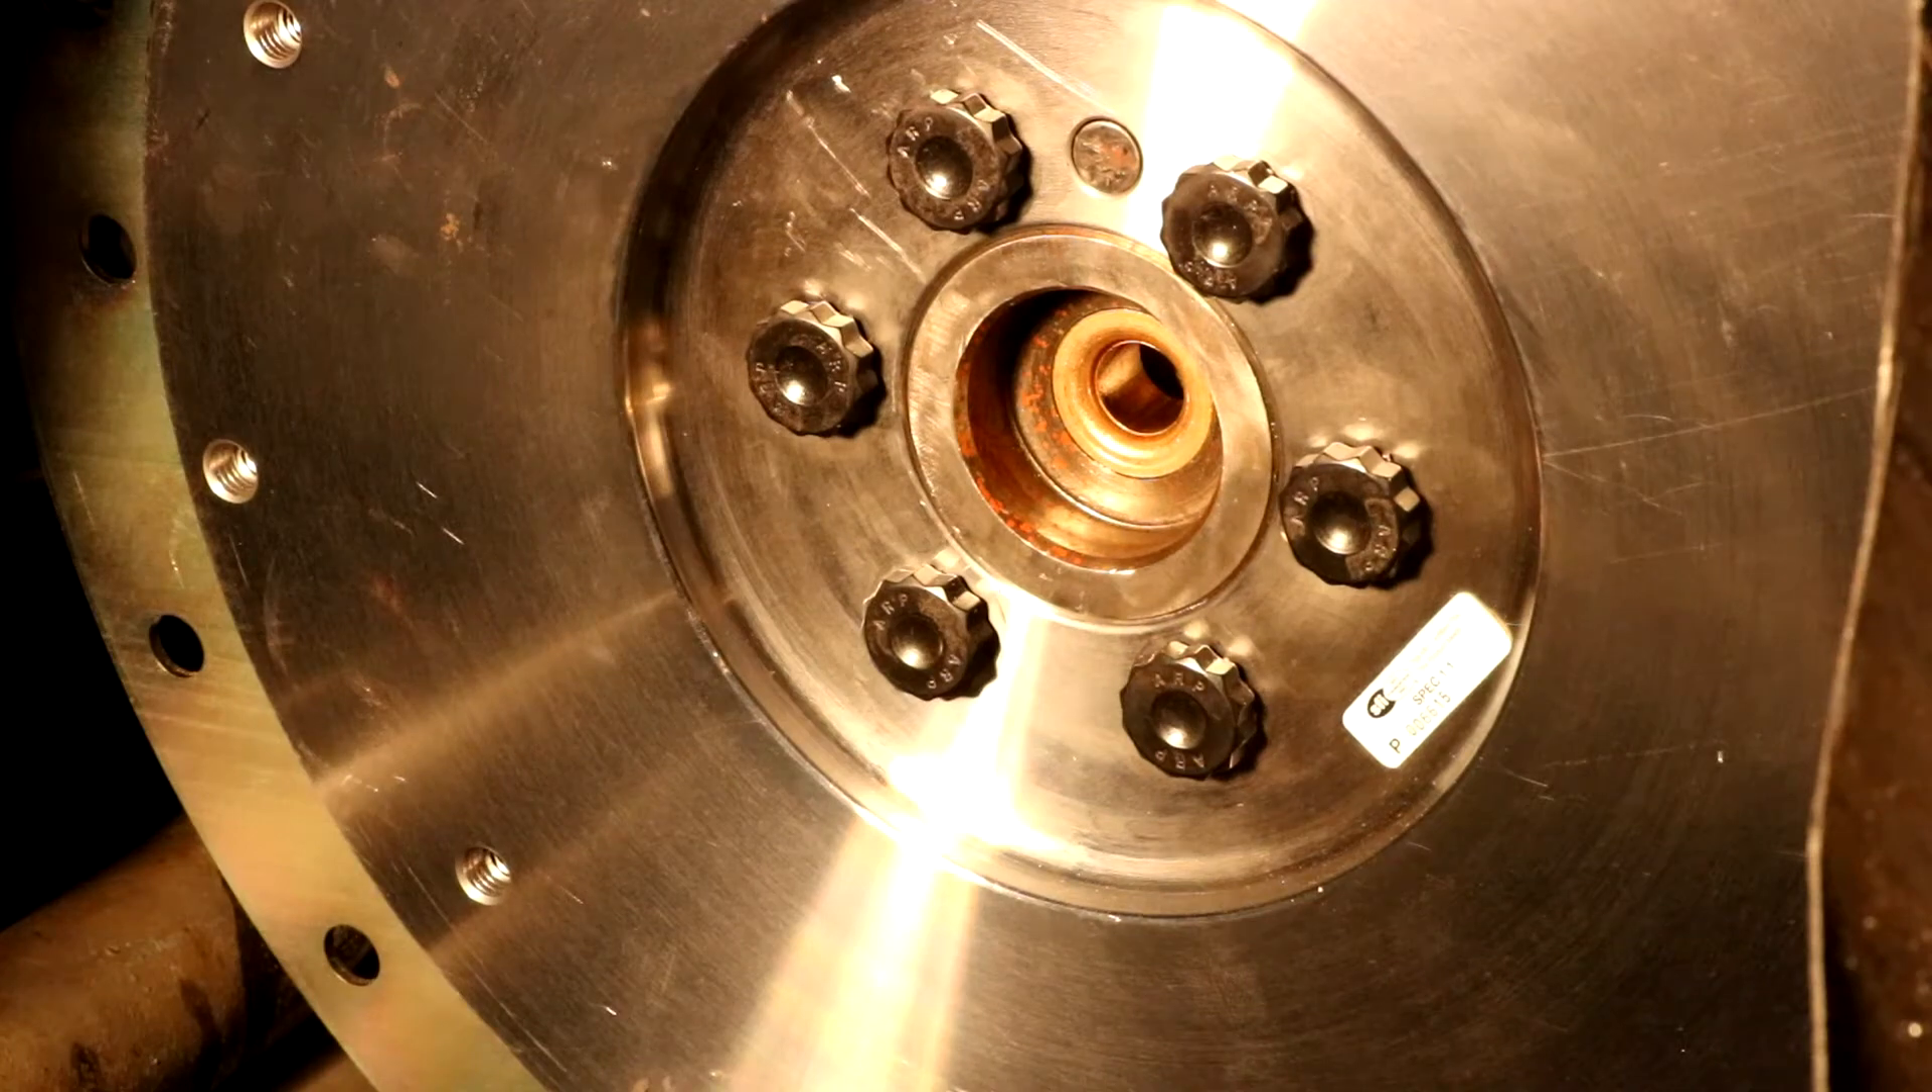So the new pilot bushing is installed.